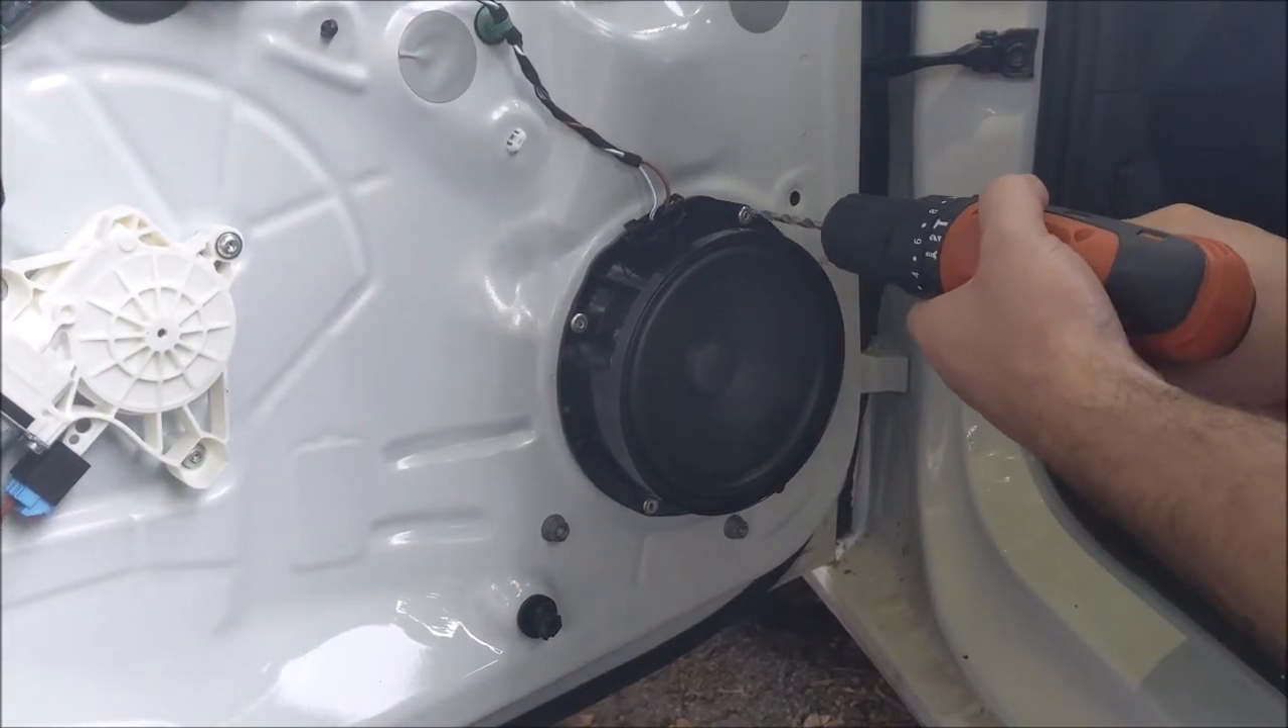Alright, now that the door panel is off, the speakers look like this. They are riveted in.